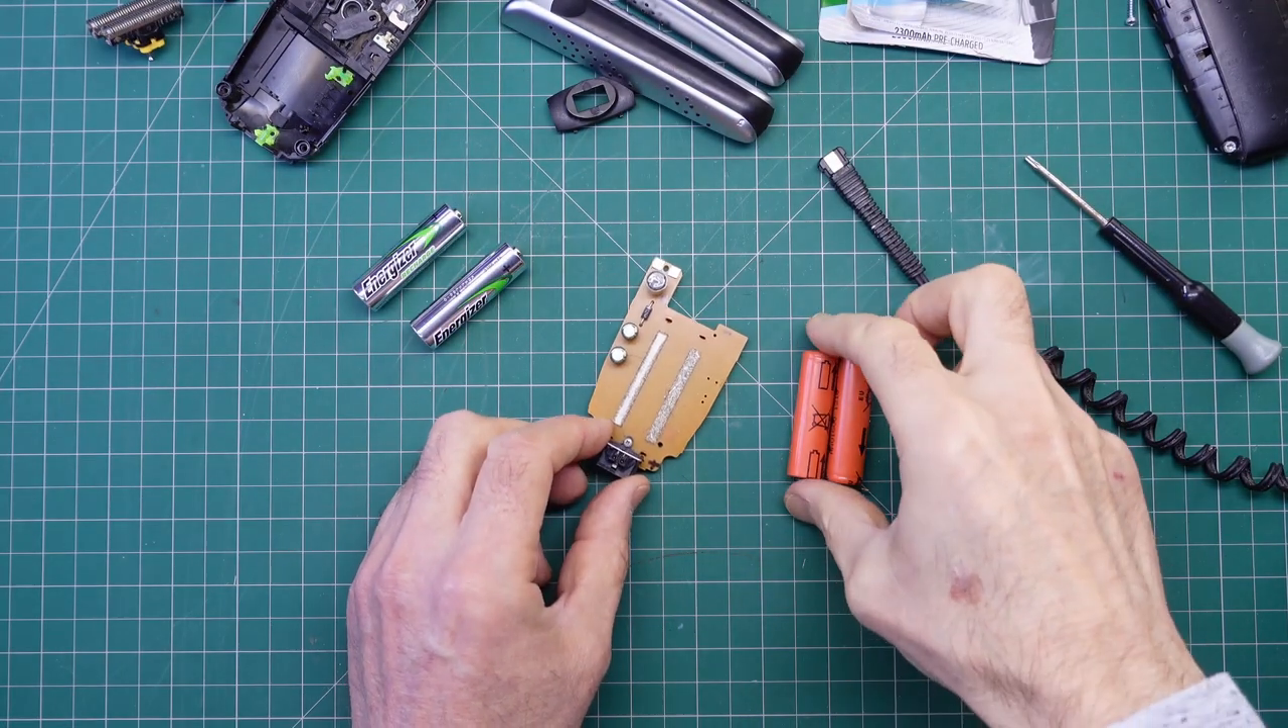So here we are back at the bench with the two cells removed.